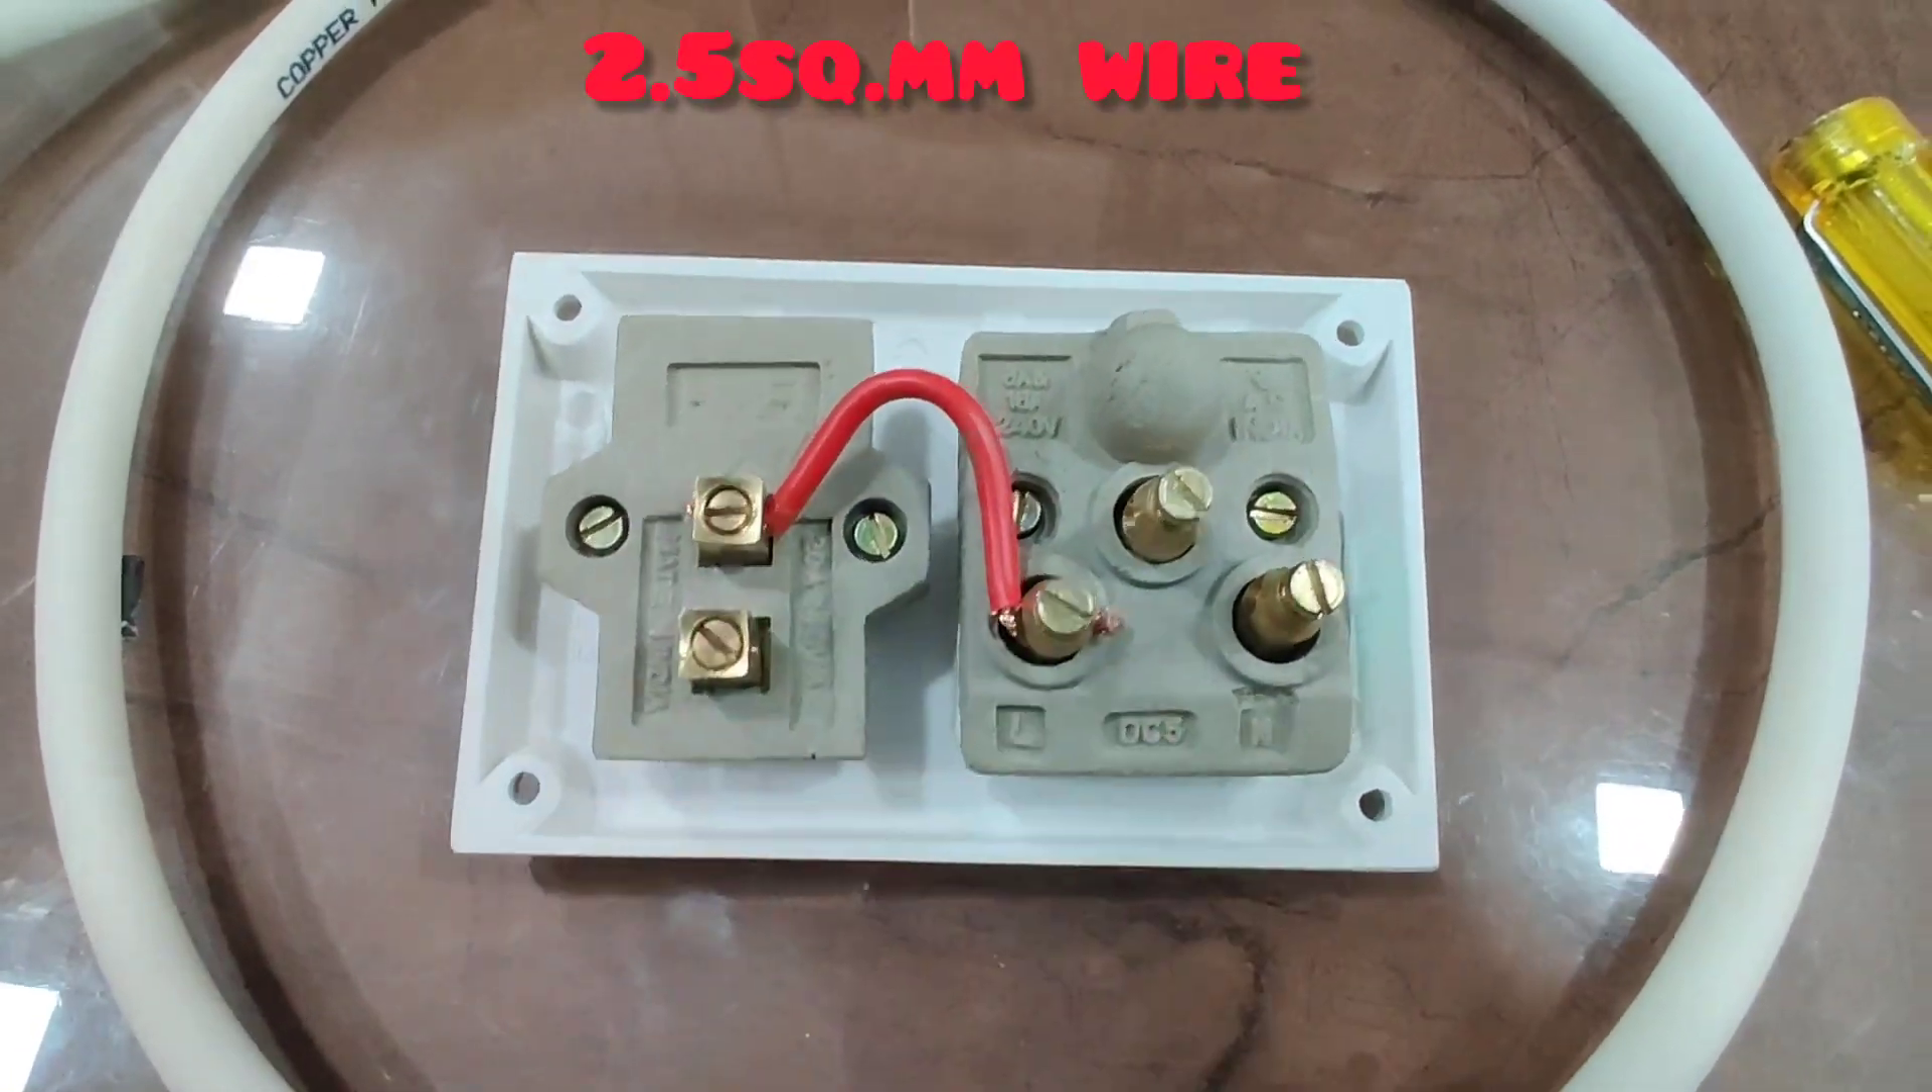आप देख सकते हैं हमने socket और switch को connect कर लिया है।